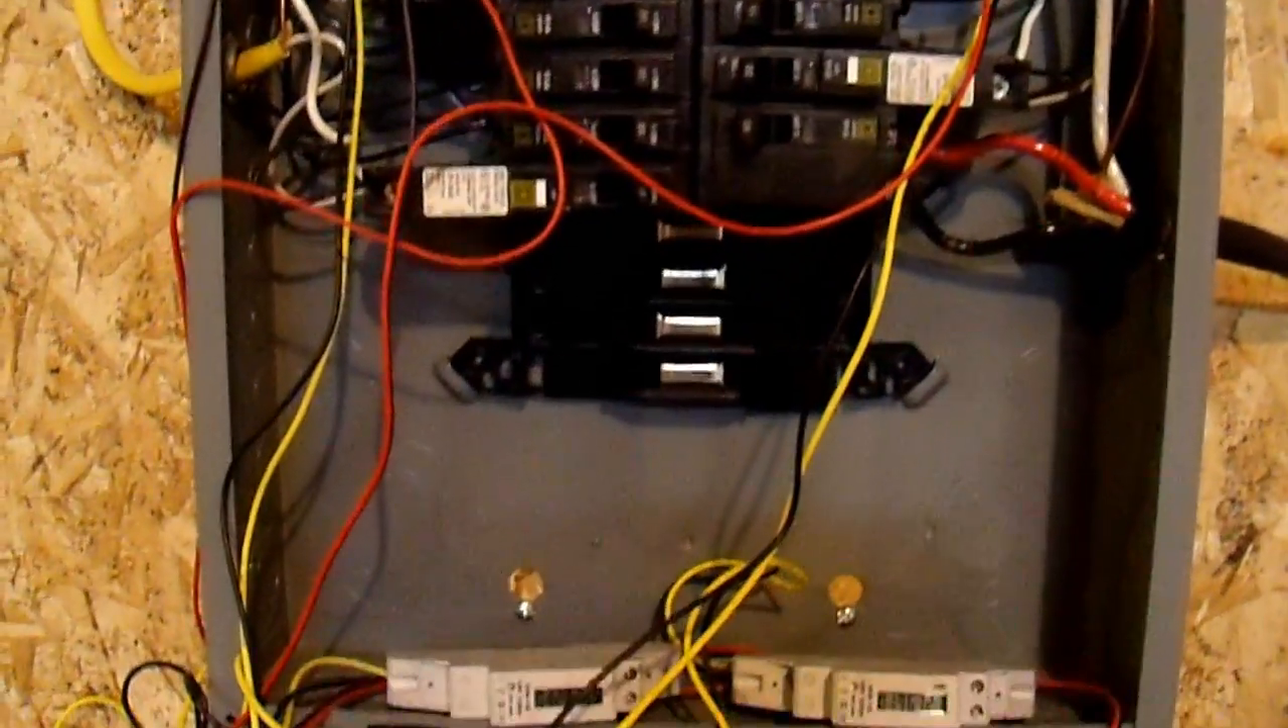This is my electrical panel with the cover removed so that you can see what is inside.